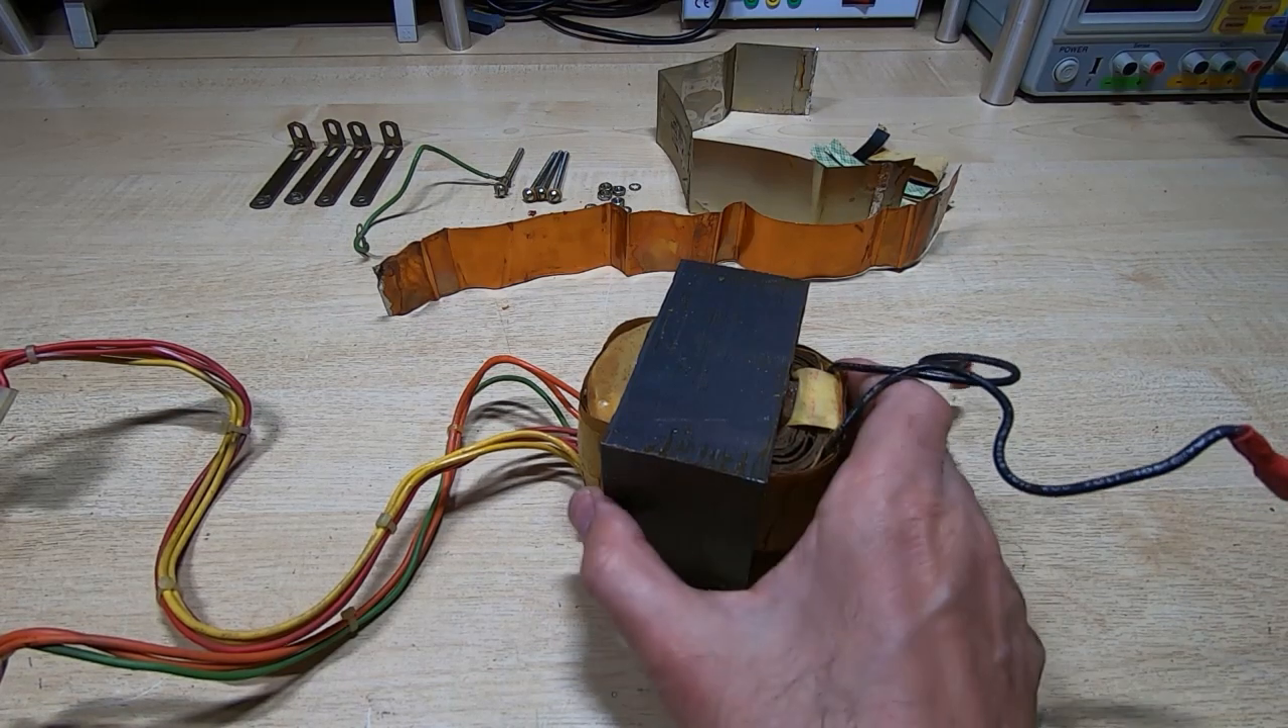Okay so that's step one complete we've got the metalwork off and now starts the fun of trying to get the laminations out.